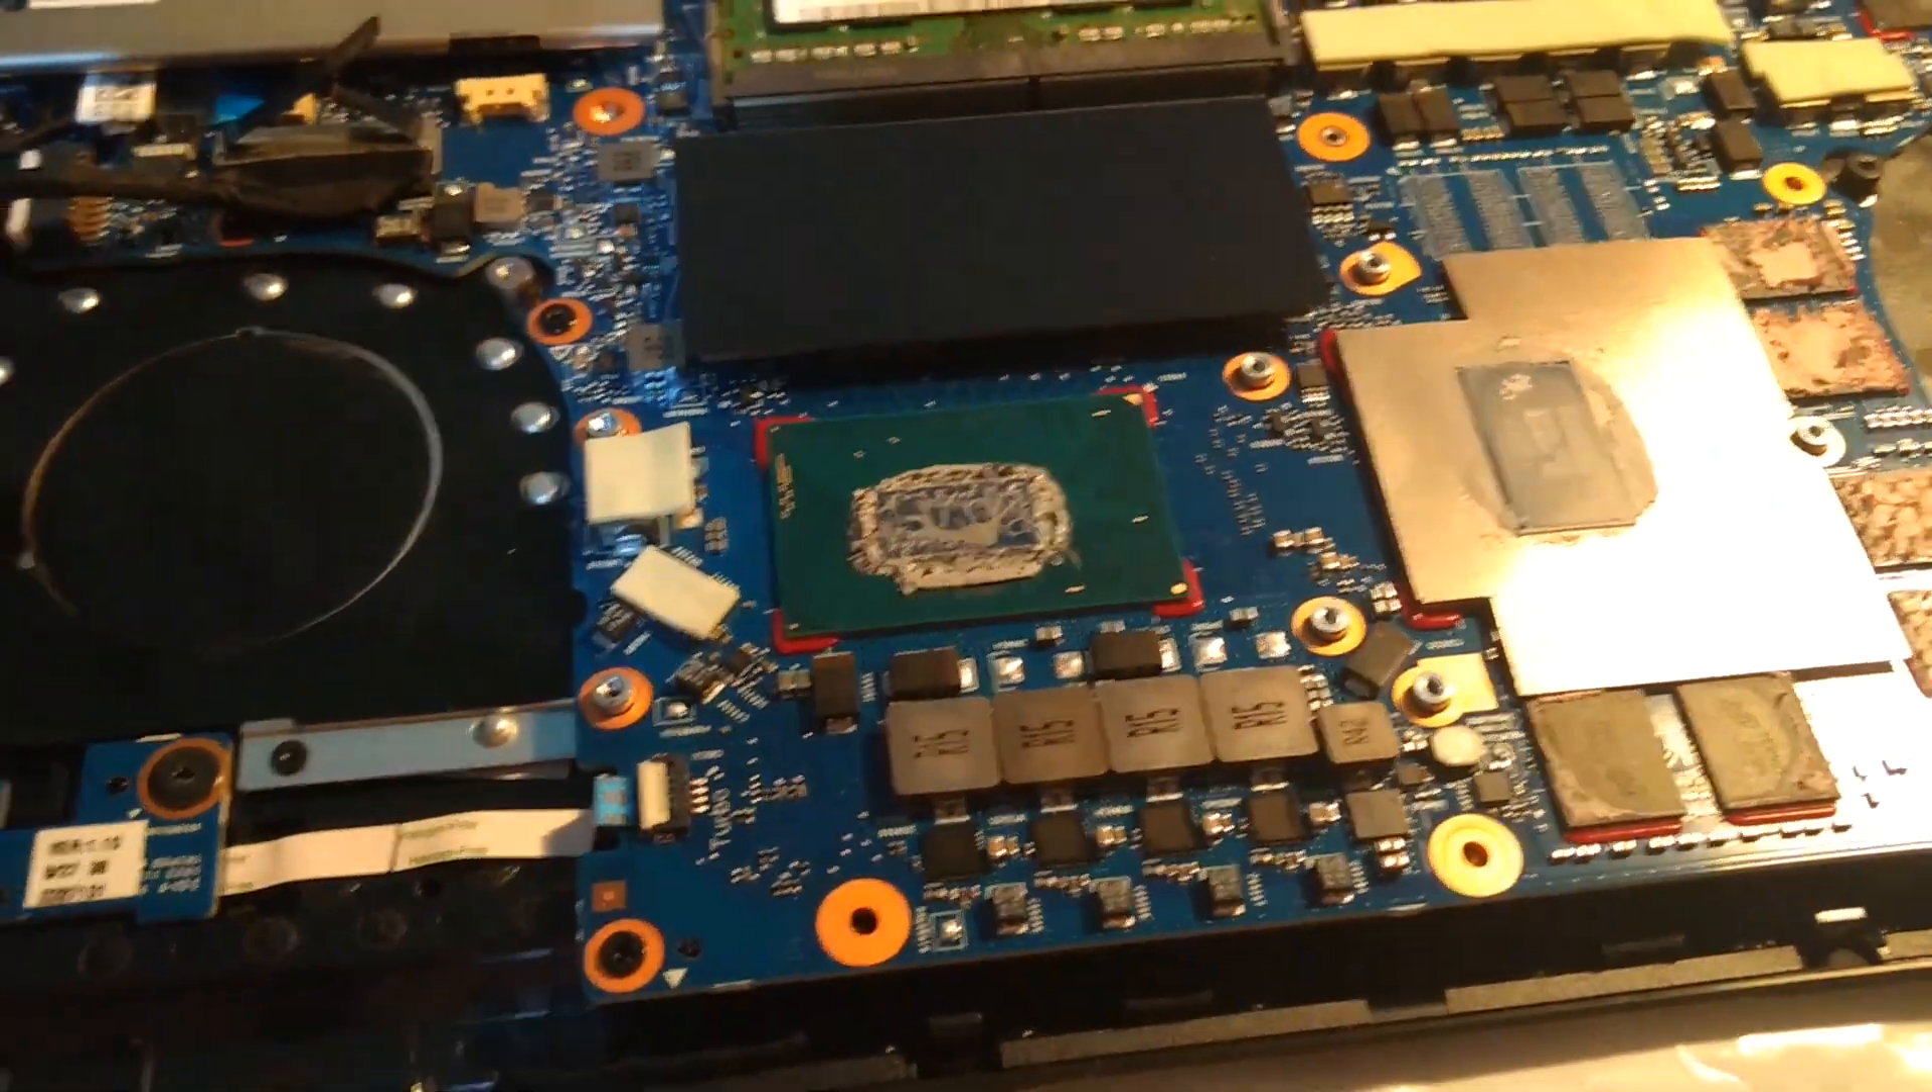So as you can see i have removed the fan assembly so you can see the cpu and gpu dies.